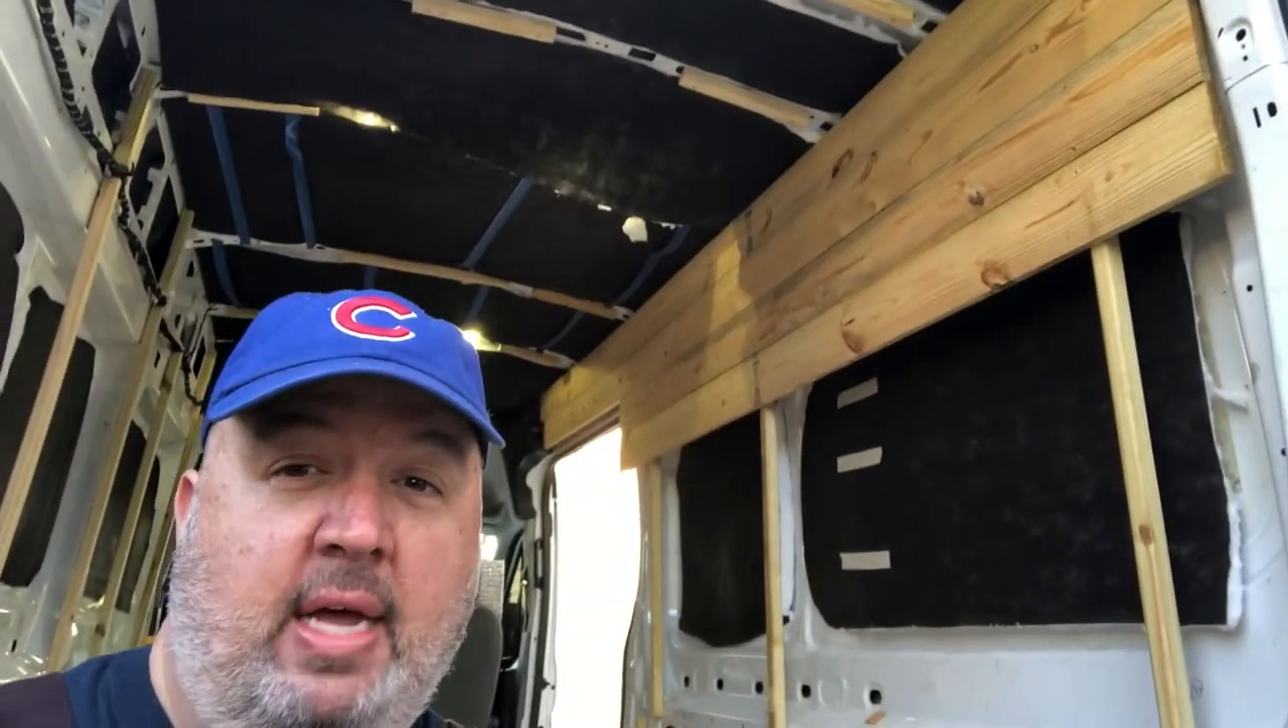So this is the first piece of the walls. The walls are going in, finally.